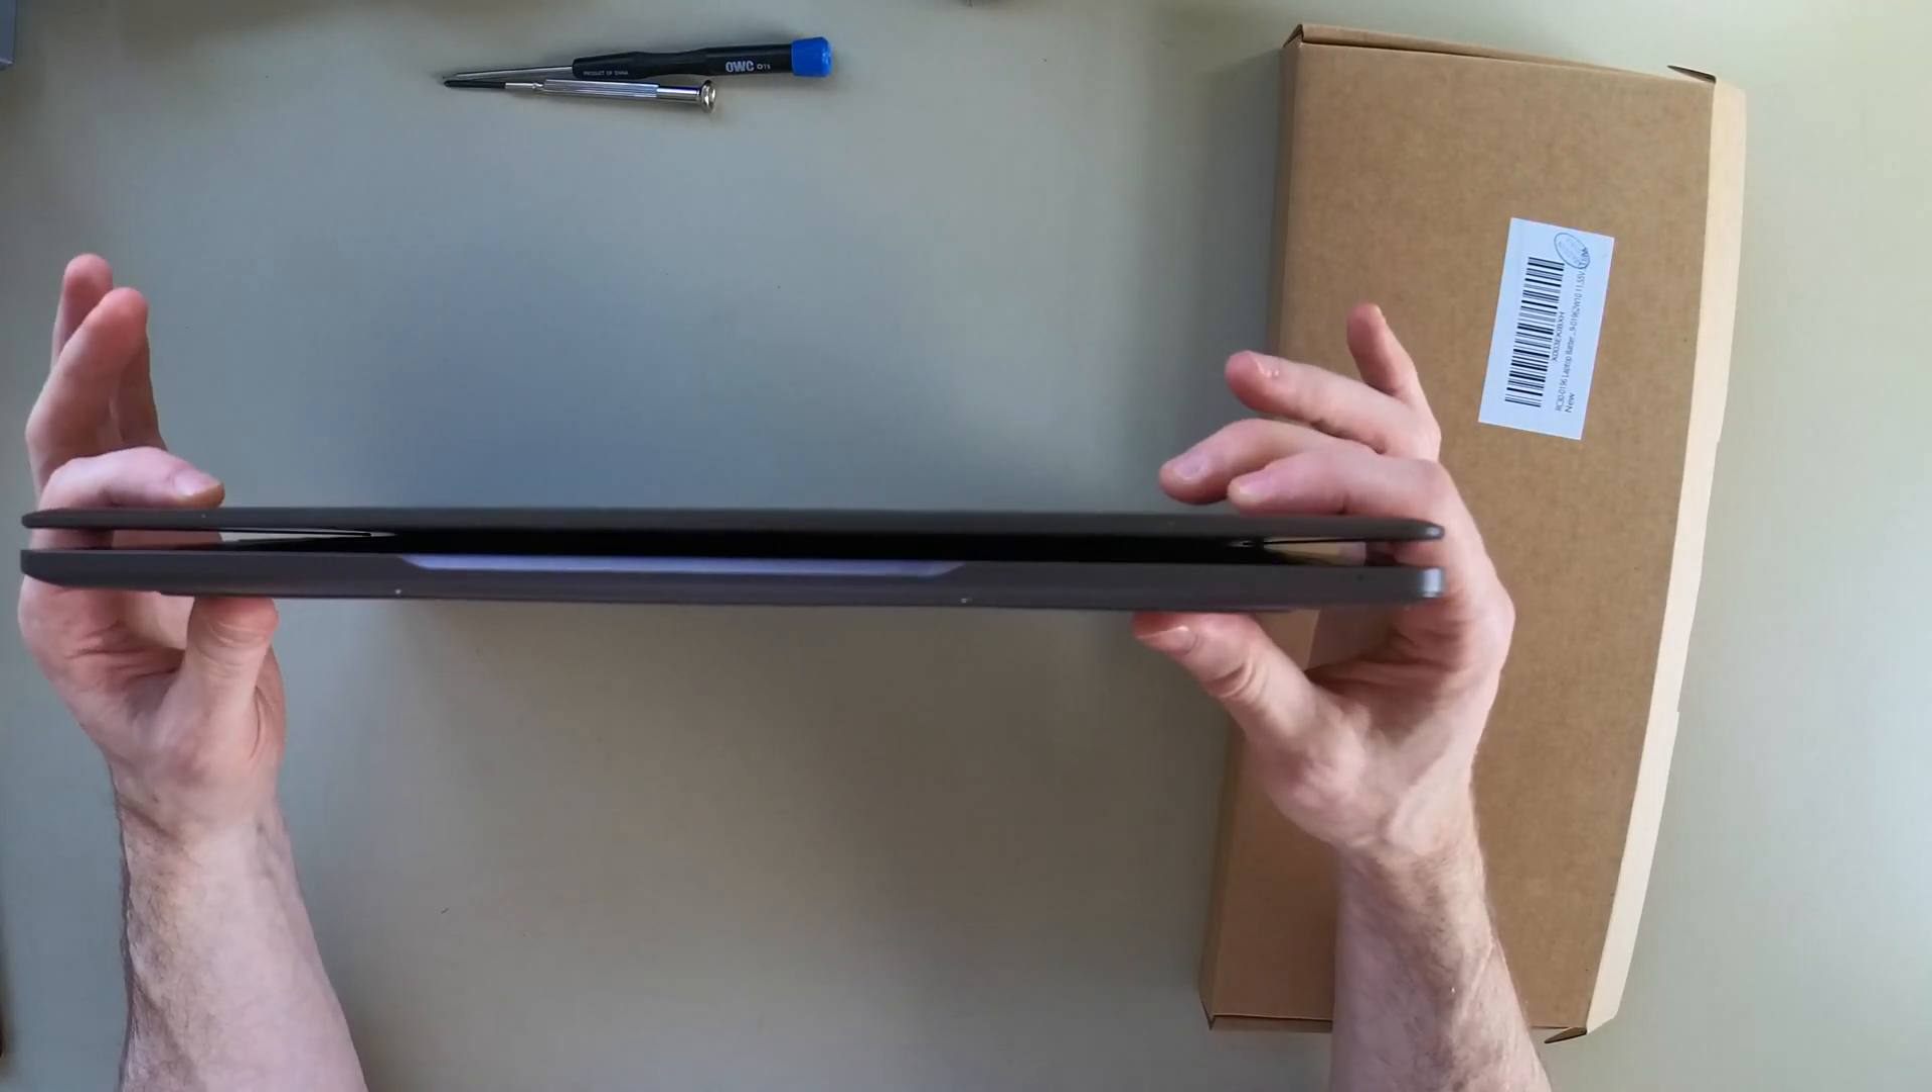The battery health is low and you can see here that the case doesn't close properly anymore because there is too much of a bulge on the battery side that is pushing up into the top case and preventing it from closing properly.